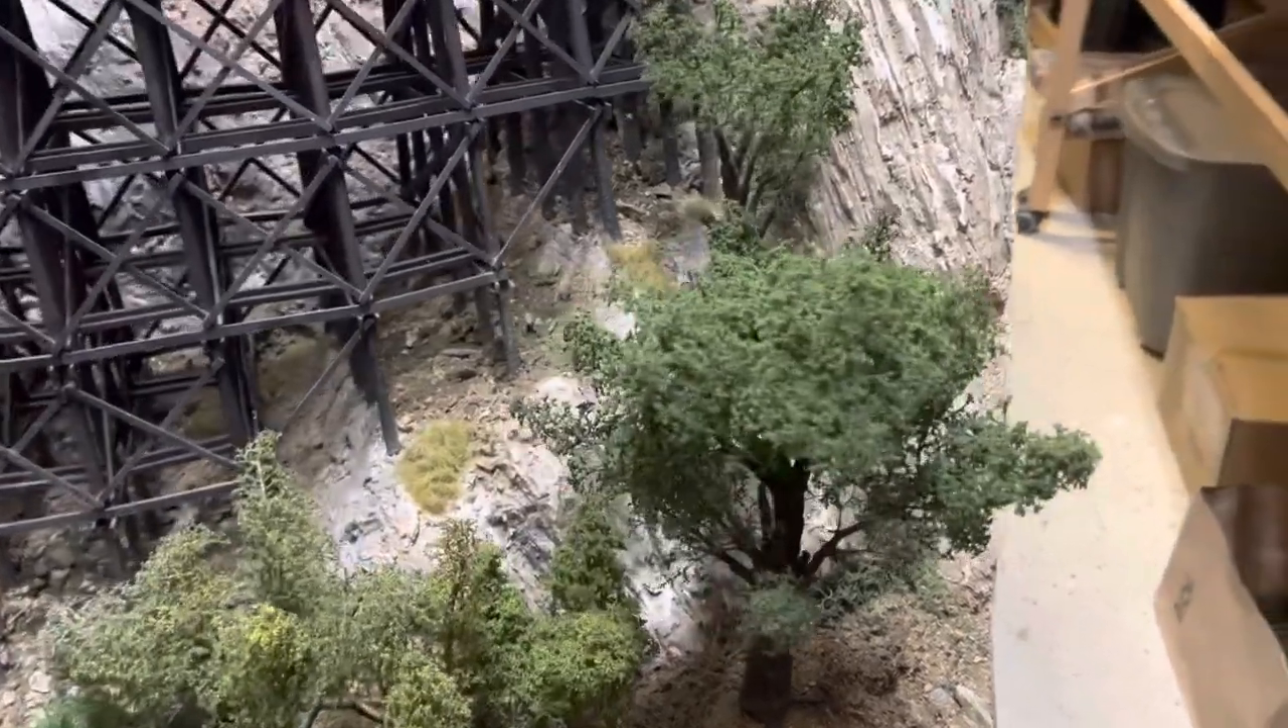All right trees are in place.